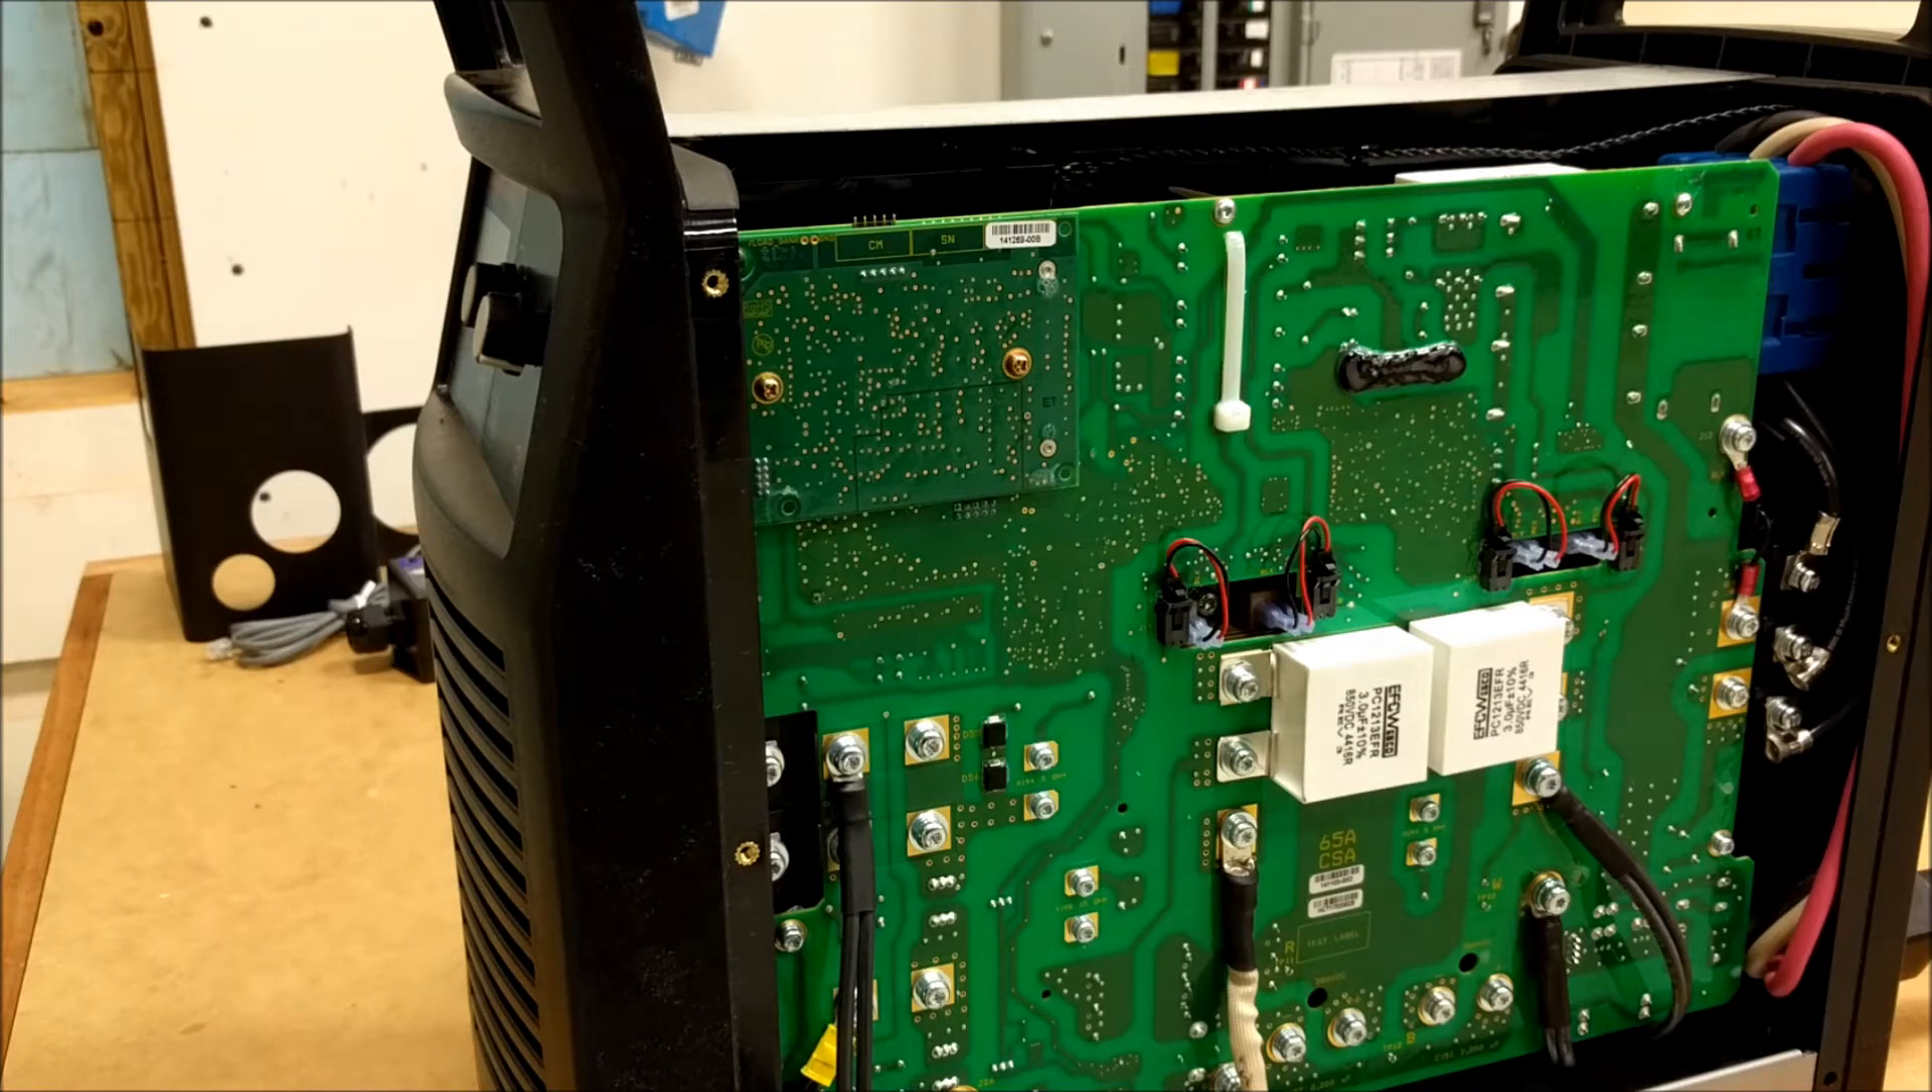So now you can see the inside of the machine with that component barrier removed.